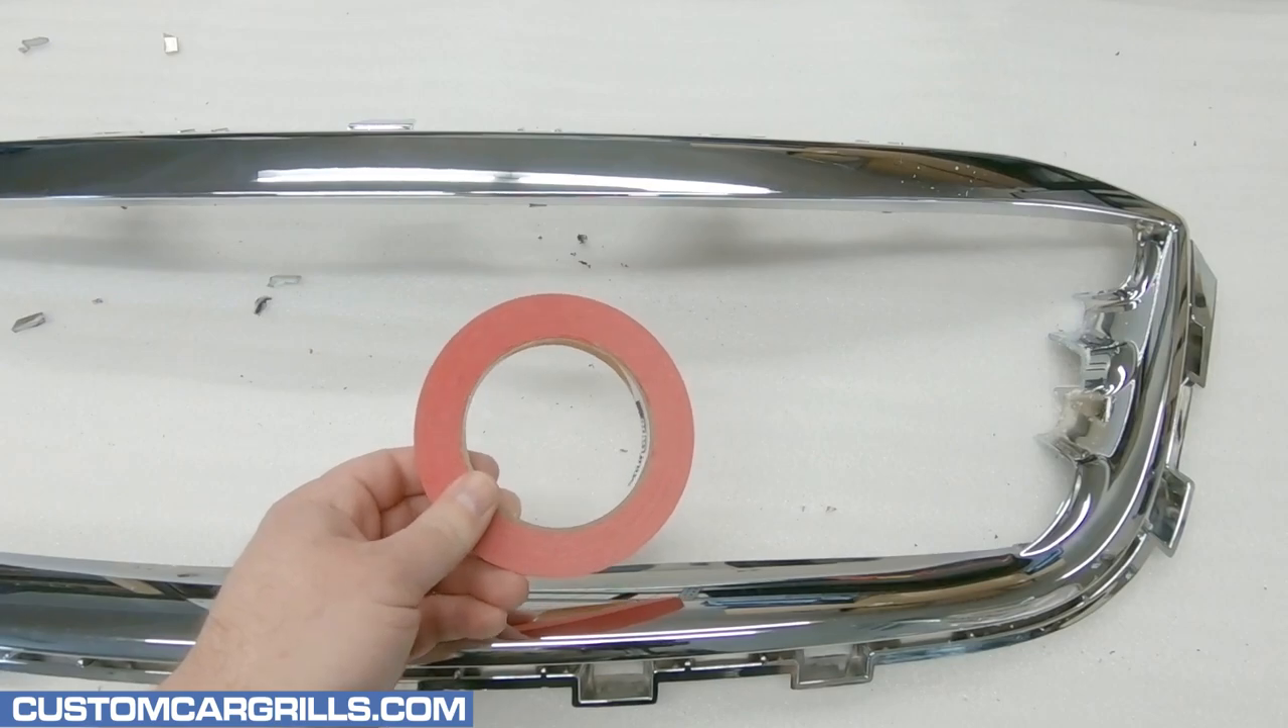With the center bar removed, I've now got a frame to work with, but I need to get an even cutting depth.